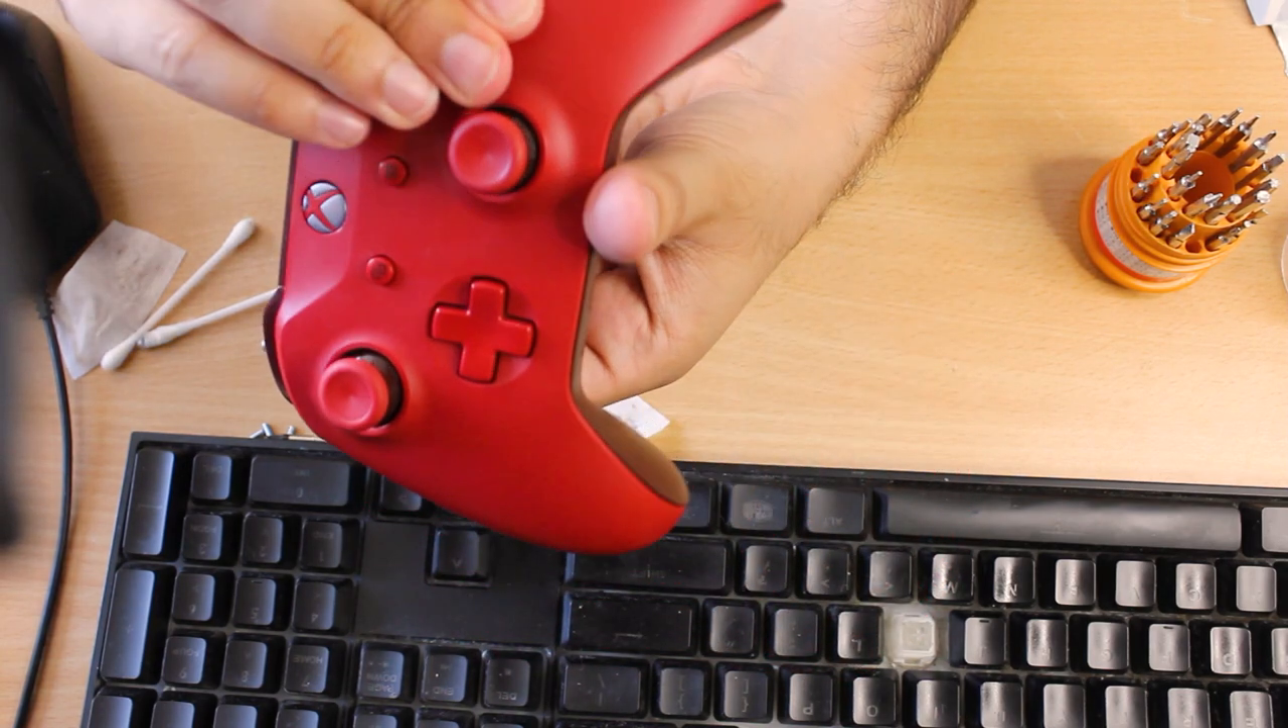And now, put the faceplate on. There you go, it looks nice and clean, looks new.